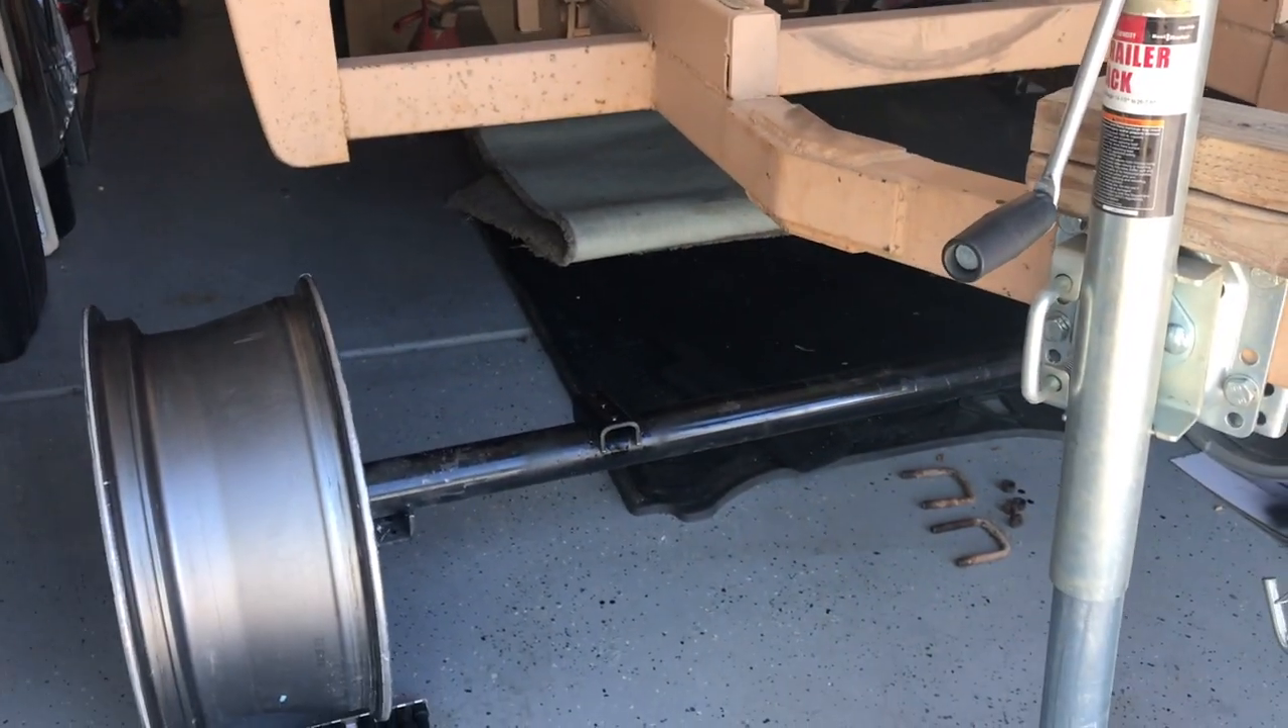So I know what you're thinking, hey, there's no tires on those wheels.